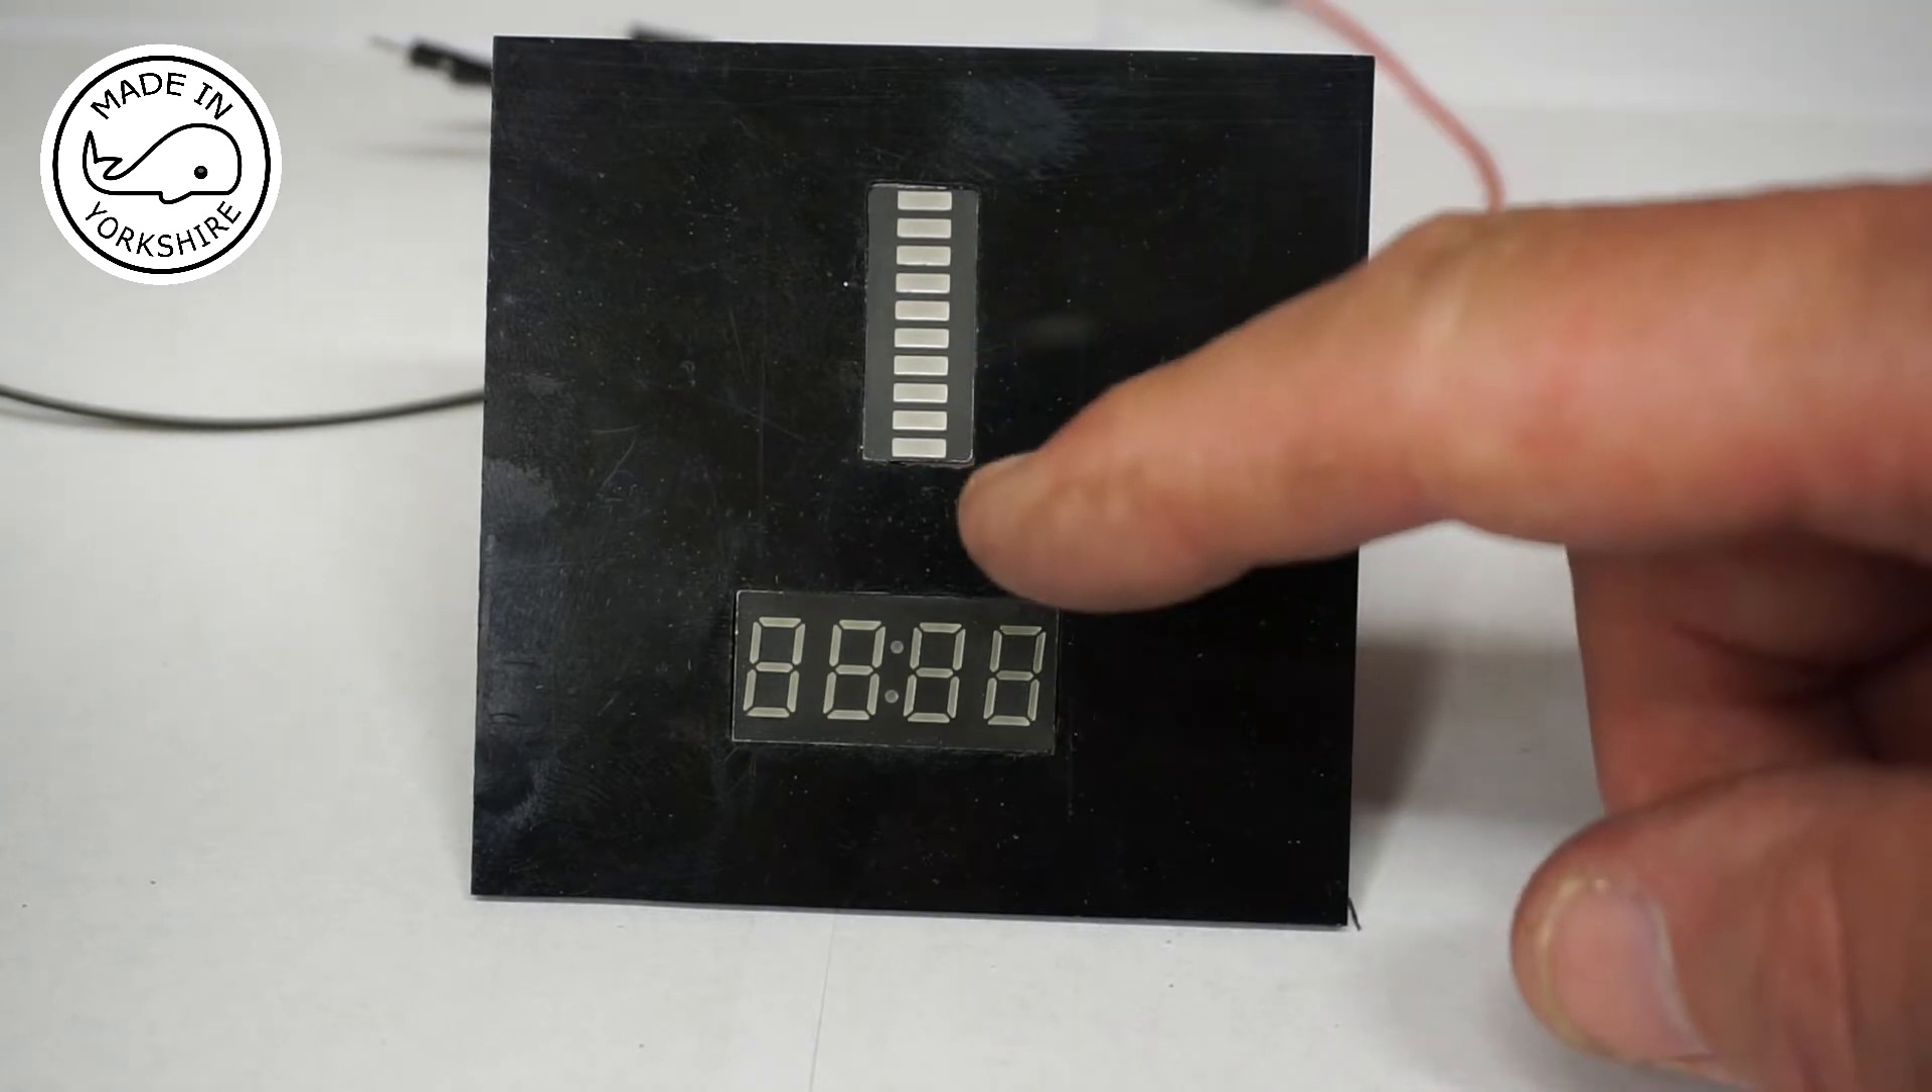So this is the front panel, so I've attached the LED array and the four digit display using super glue.